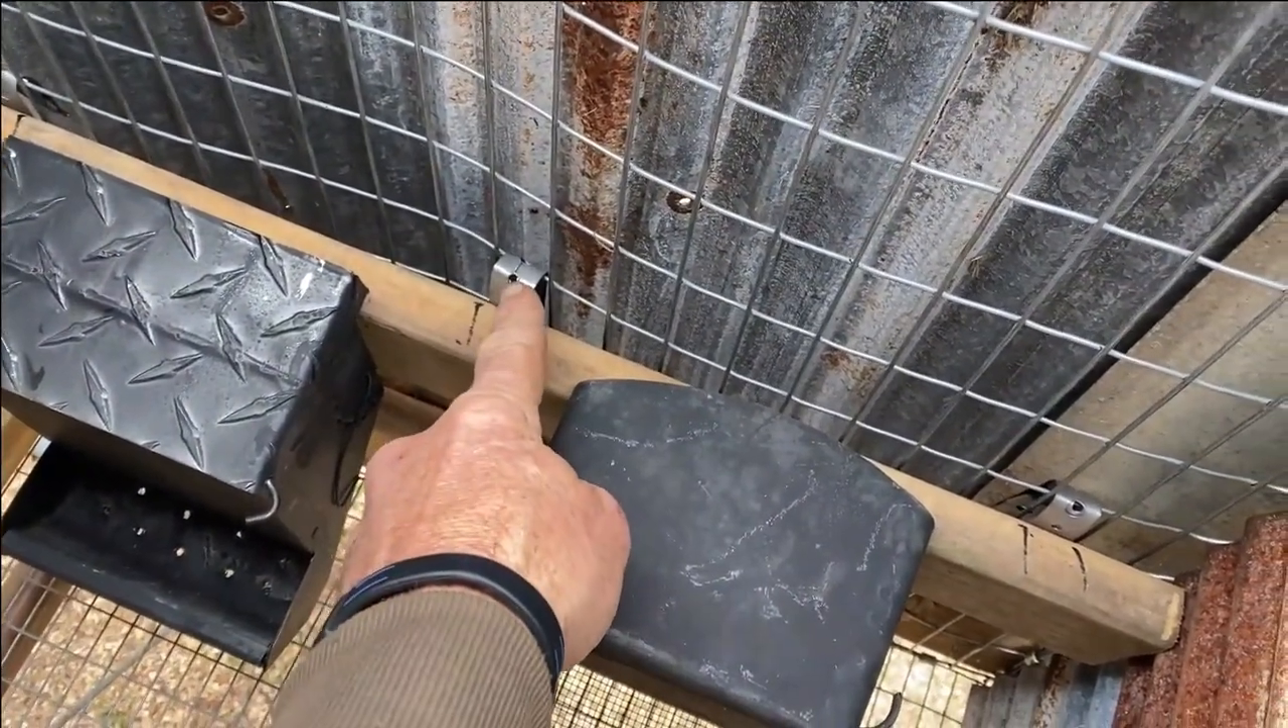All right, the feeders are installed.